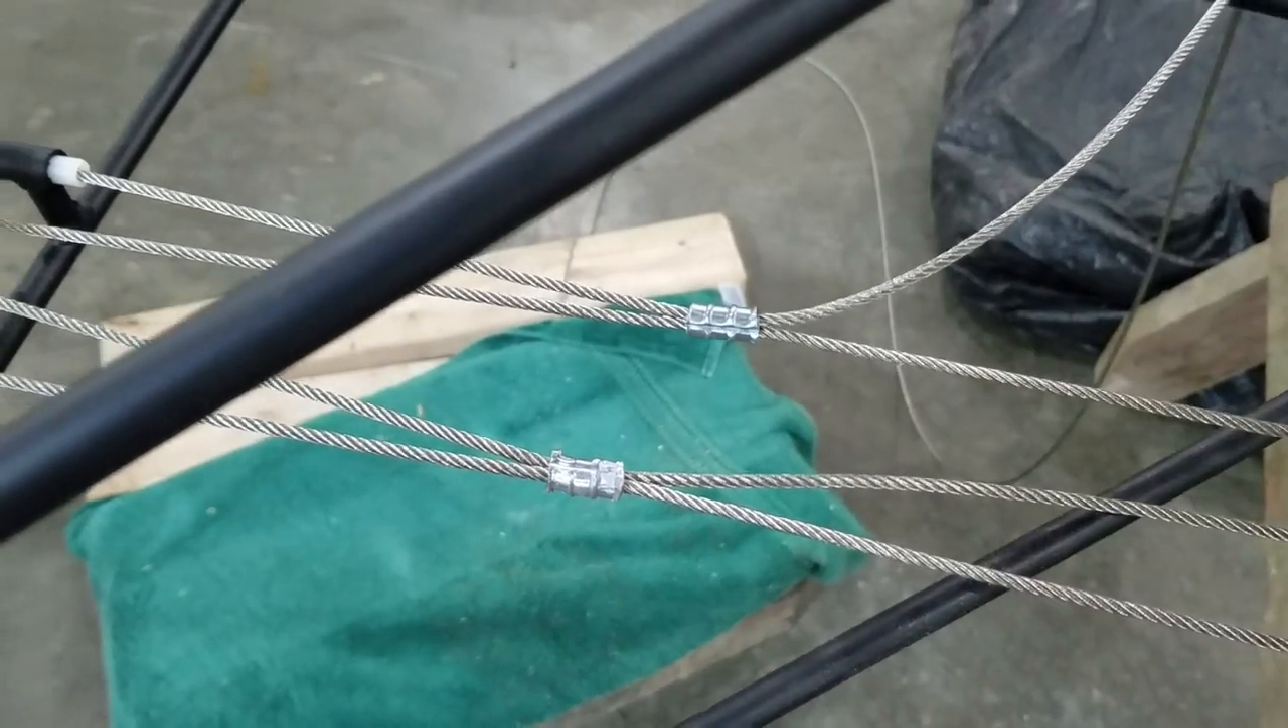Got the swedges here where the co -pilot's cables hook in. I've still got to trim those off.